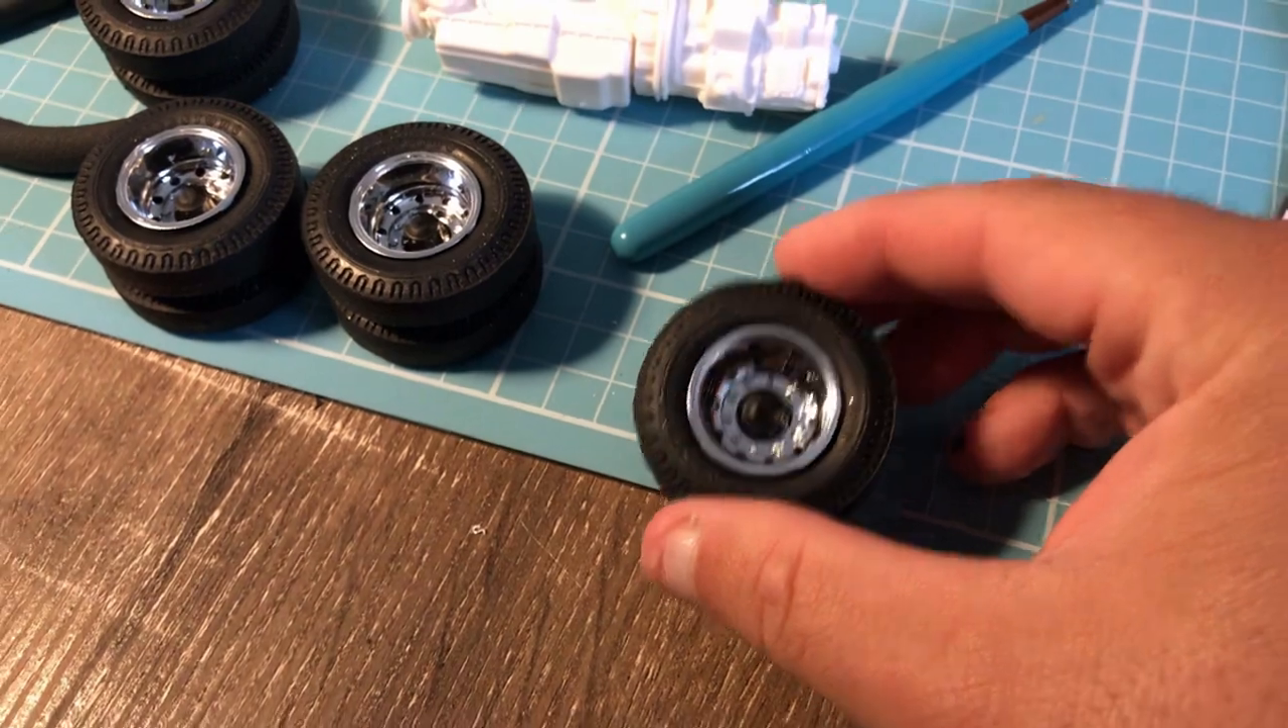Okay so I've got the wheels together for the rear wheels.